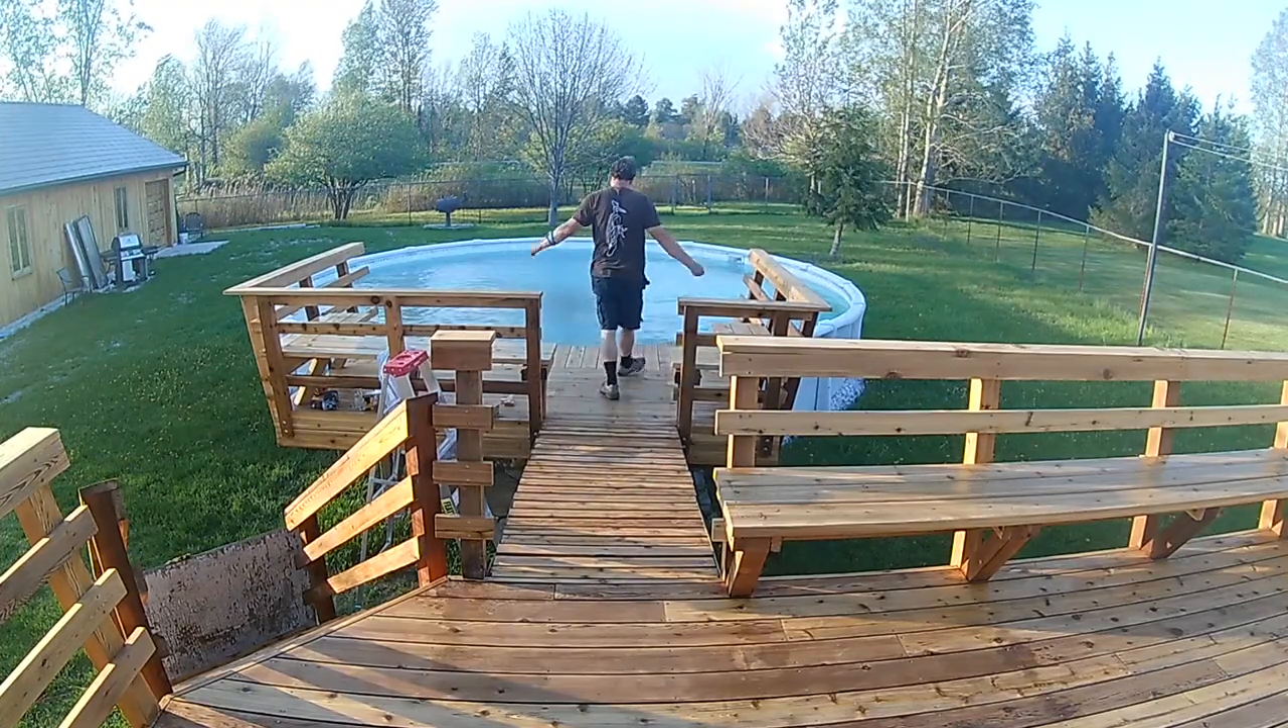The drawbridge is finished. There are only the two sidings to install.